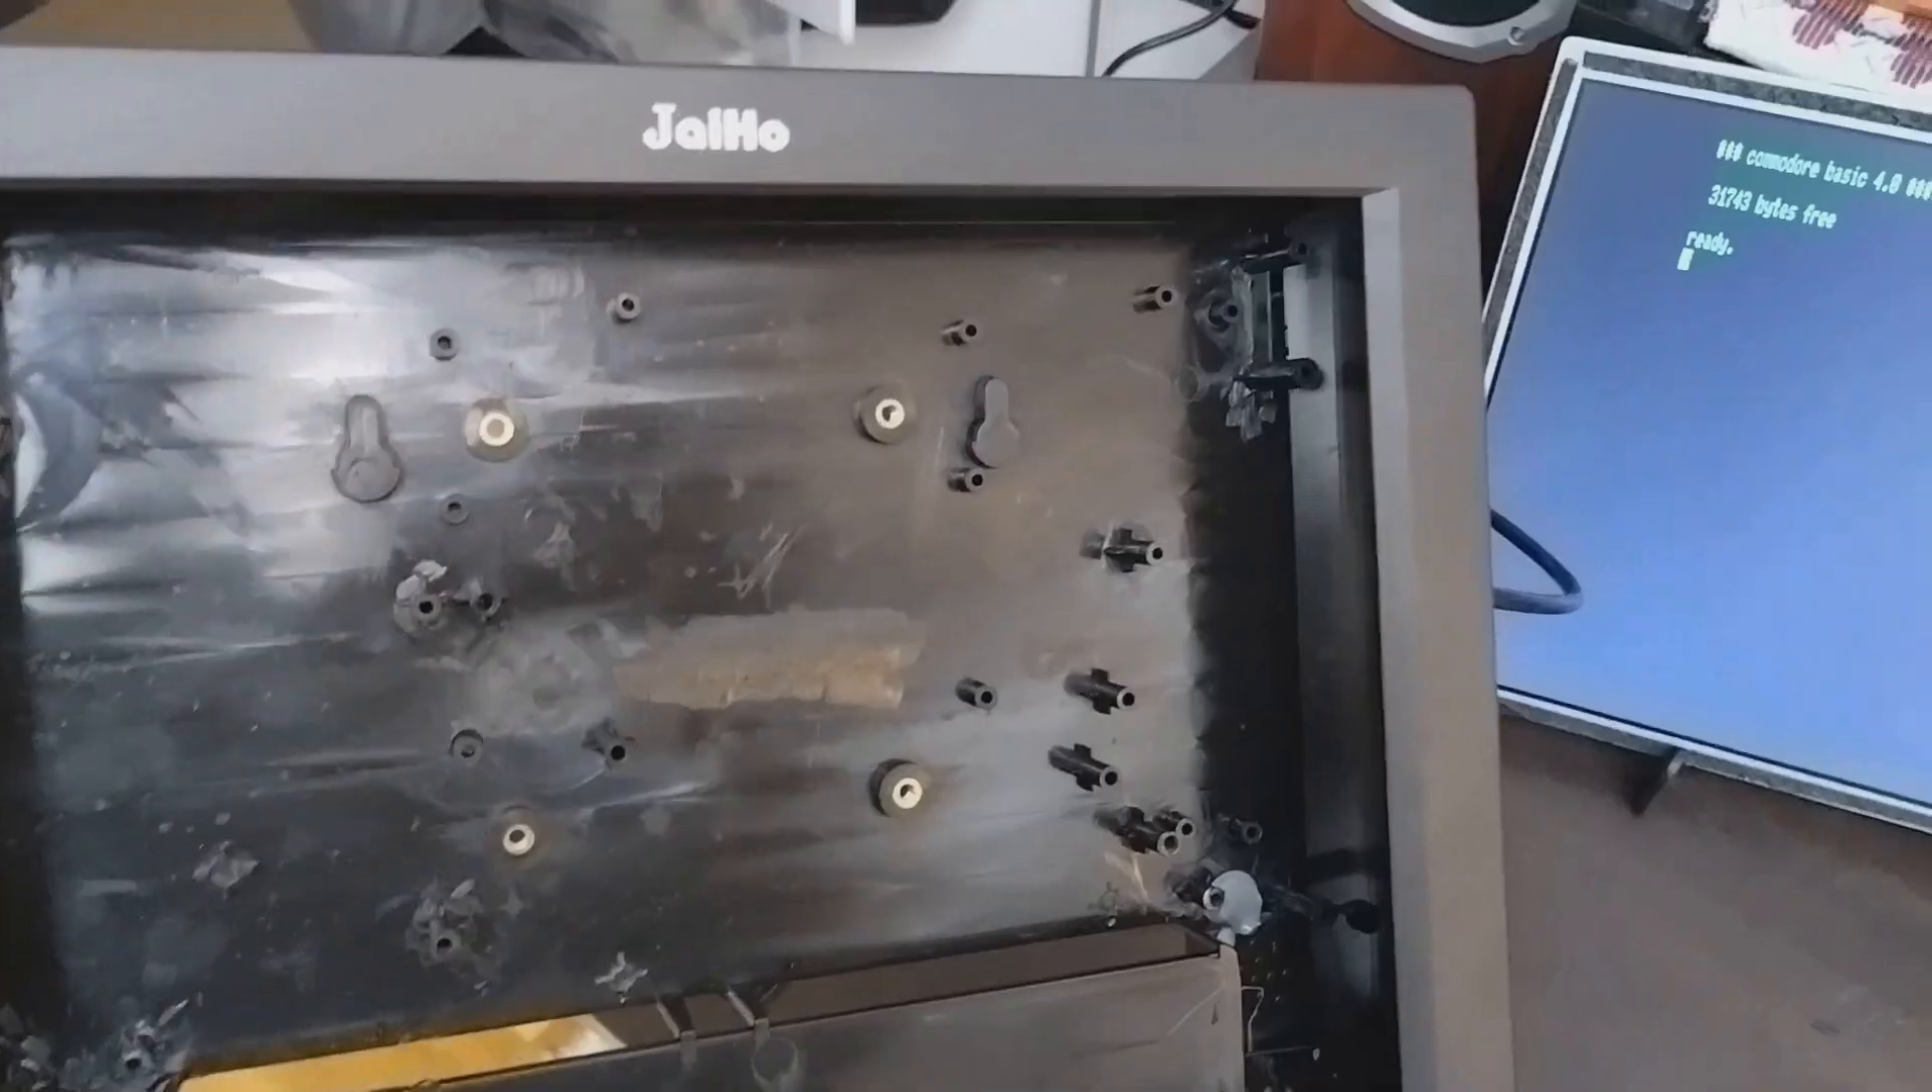After 10-15 minutes I manage to separate the frame and the panel.